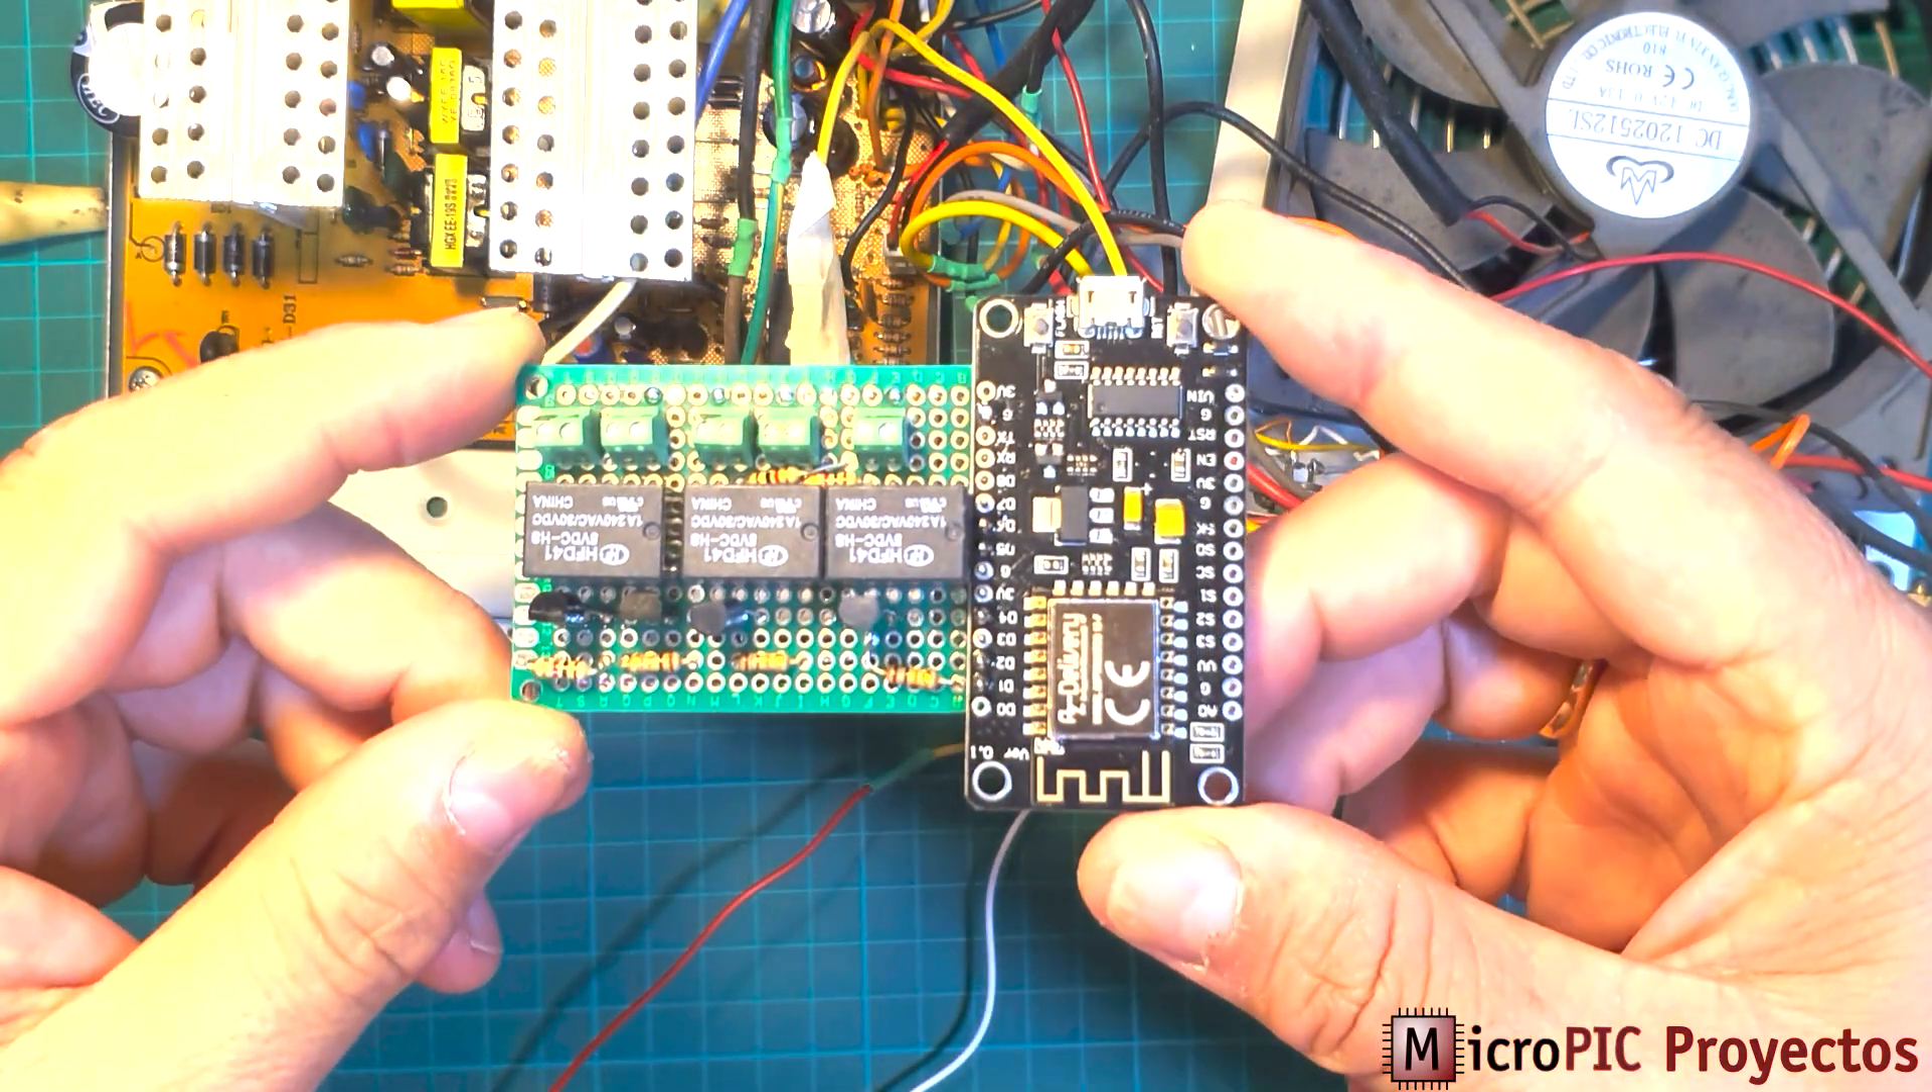Llevo un rato Pero ya tengo pasado el circuito a placa perforada.